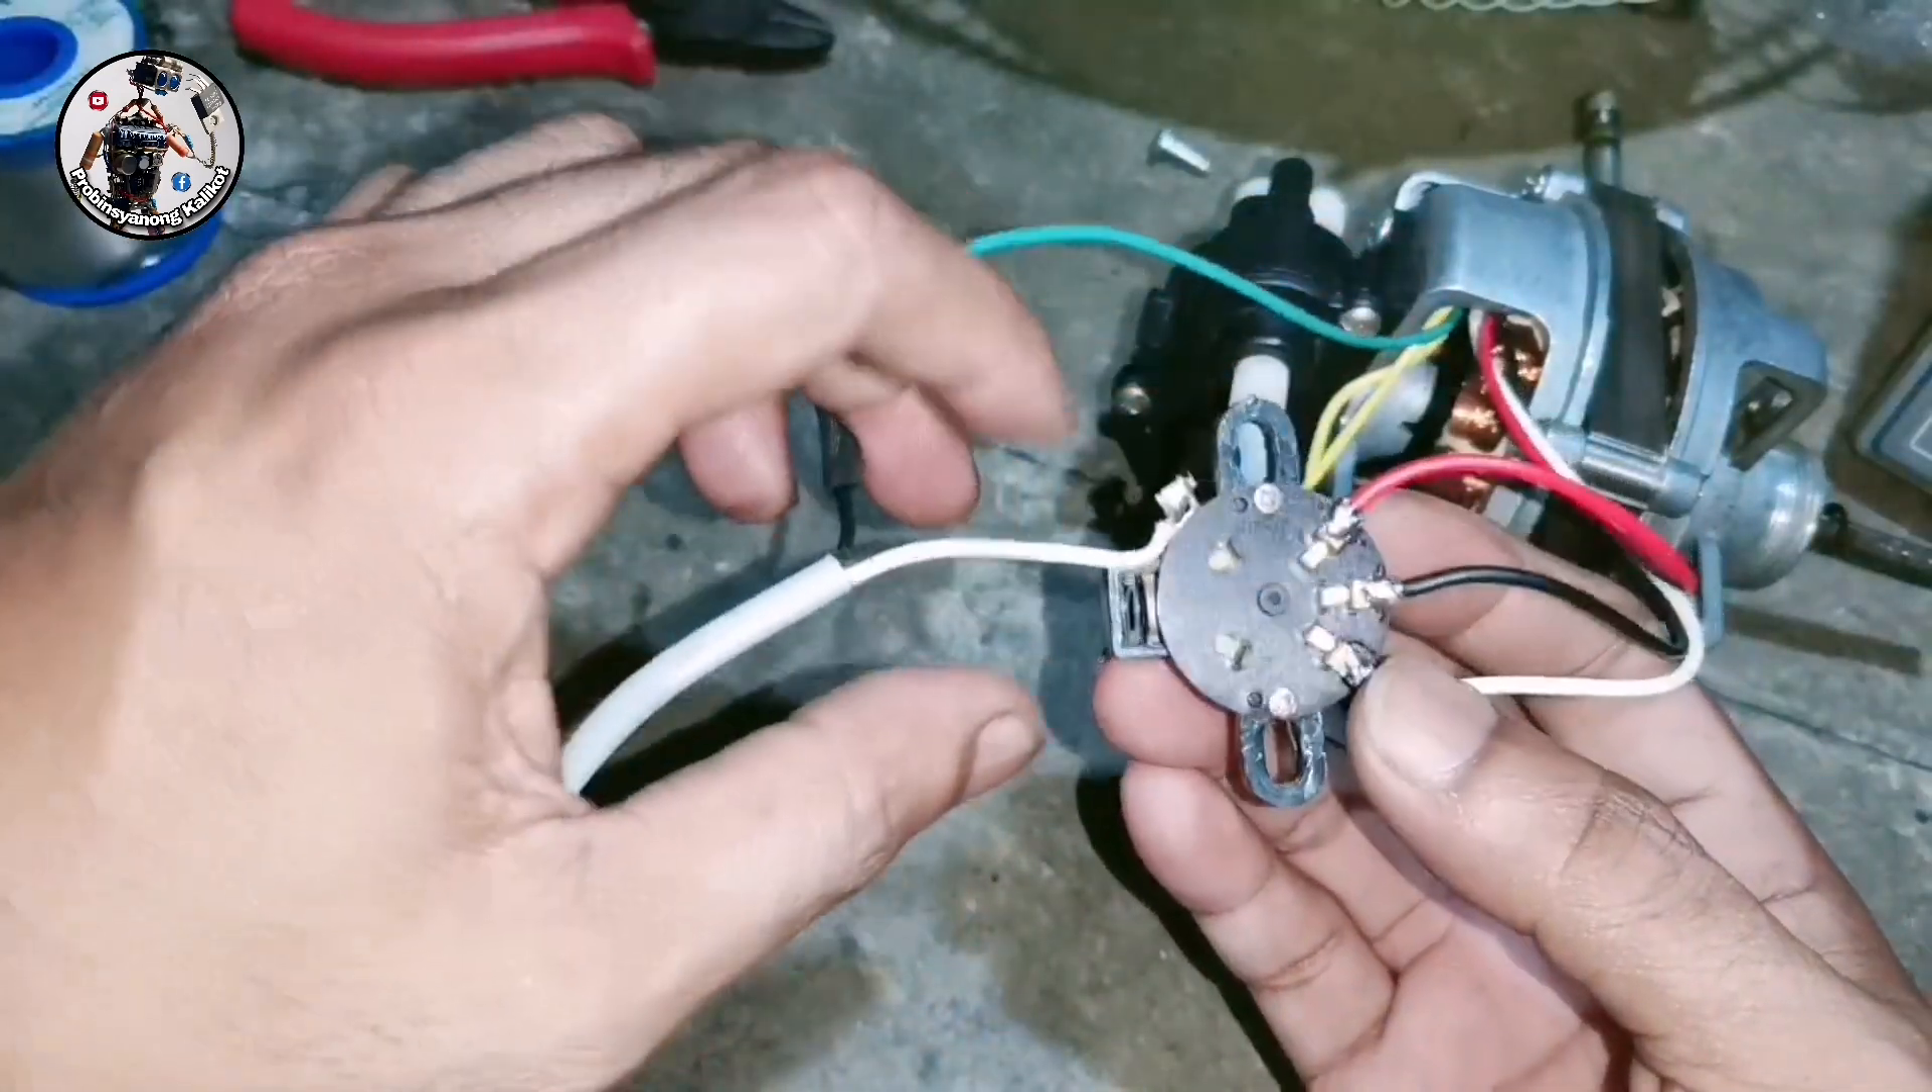Nakabit nakabit na natin yung mga wire nya.